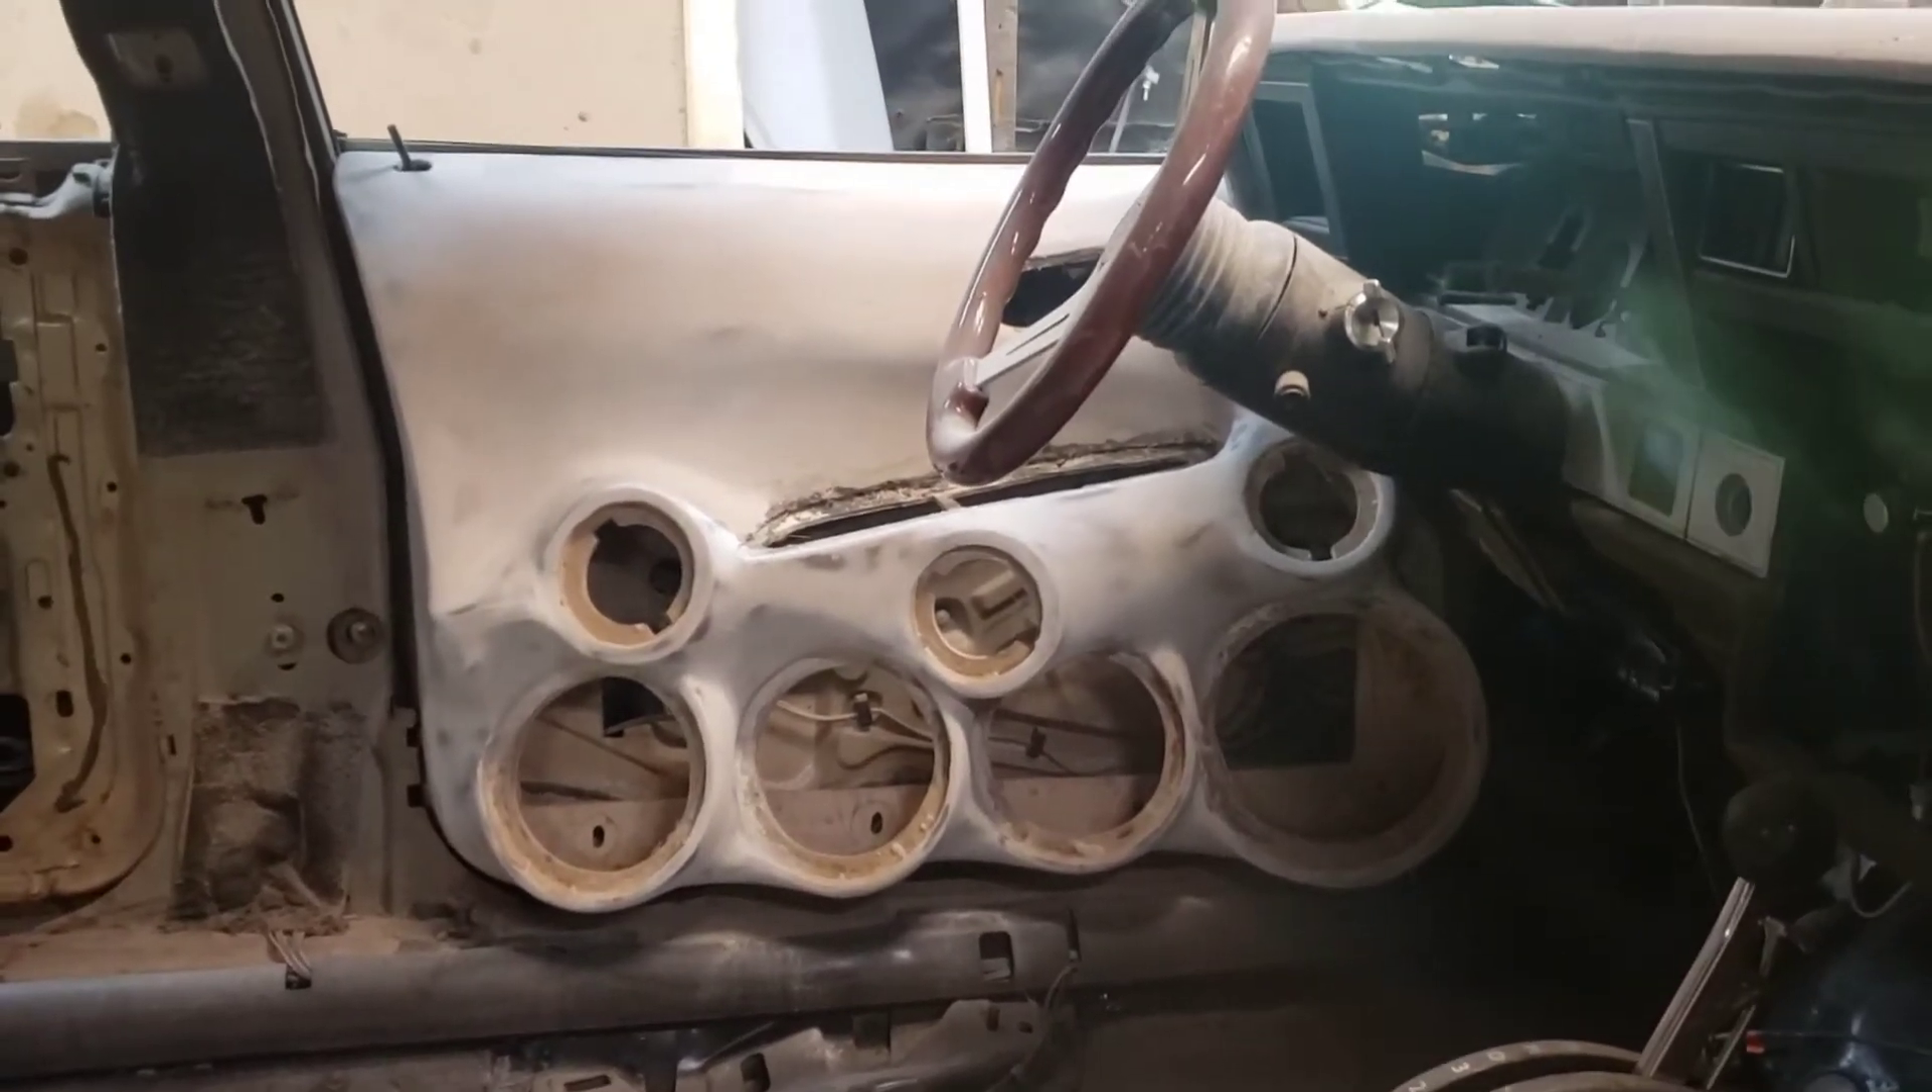This is a shot of the driver side door panel. As you can see, it's in the car.